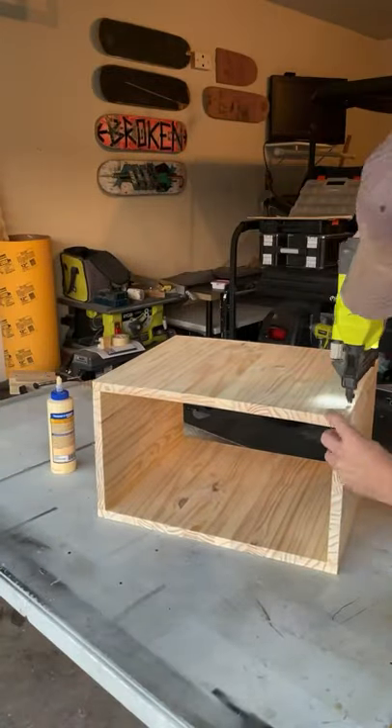After cutting the boards, I assembled the box shape with wood glue and brad nails using the bigger boards on top and bottom.